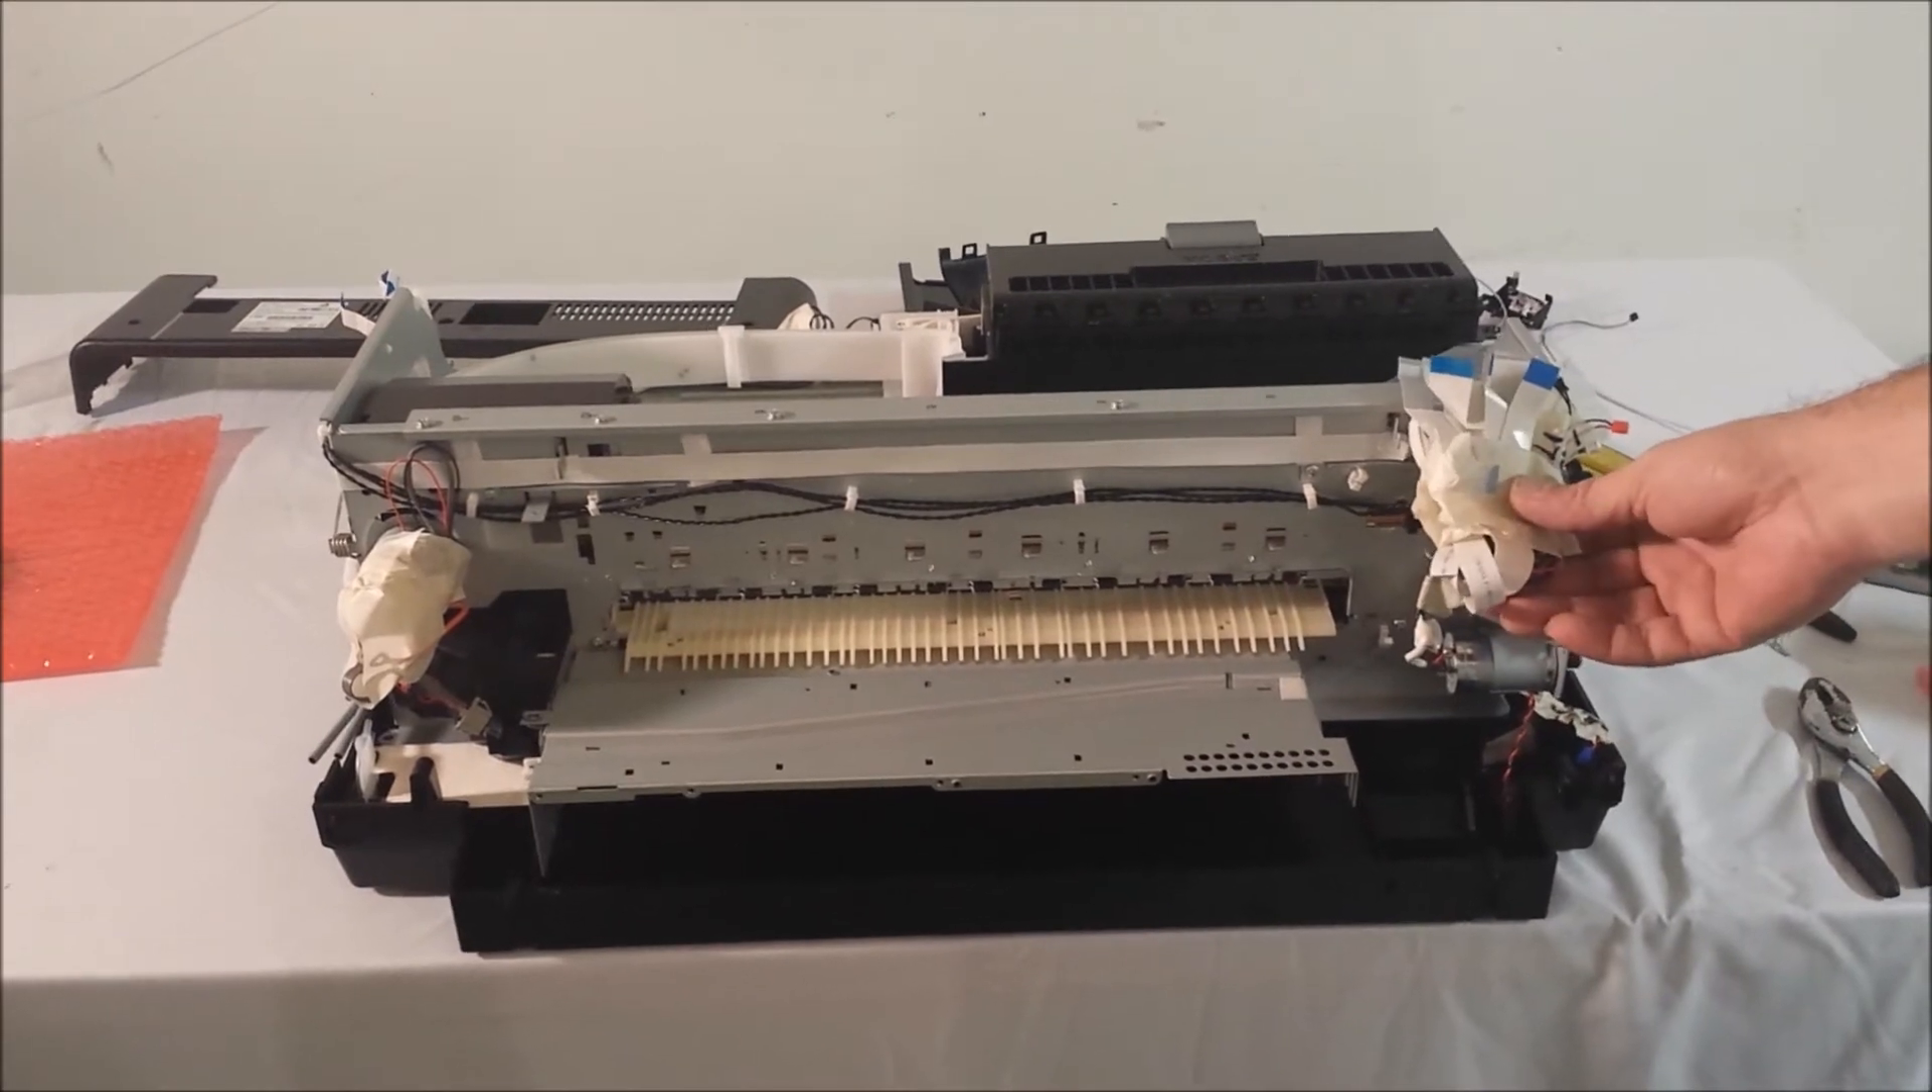Now you see we have taped these flat wires and the wires up out of the way so you can't damage them.